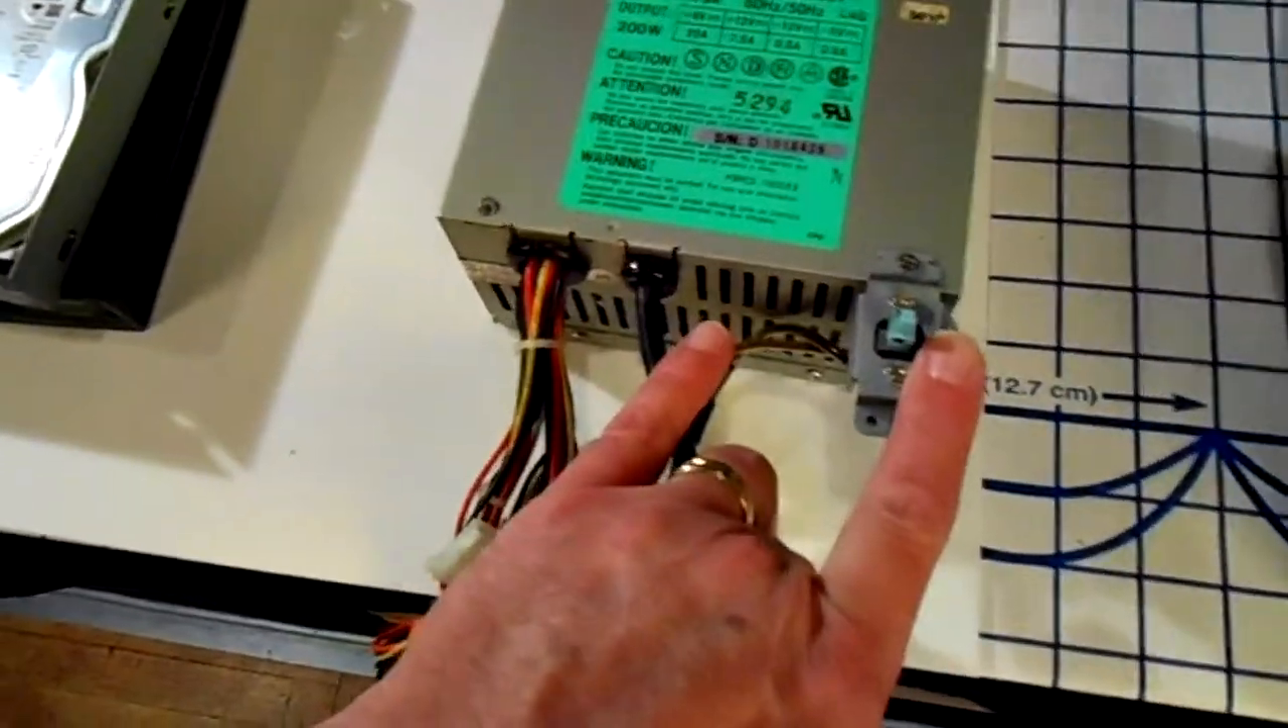We've mounted a switch to the side here.